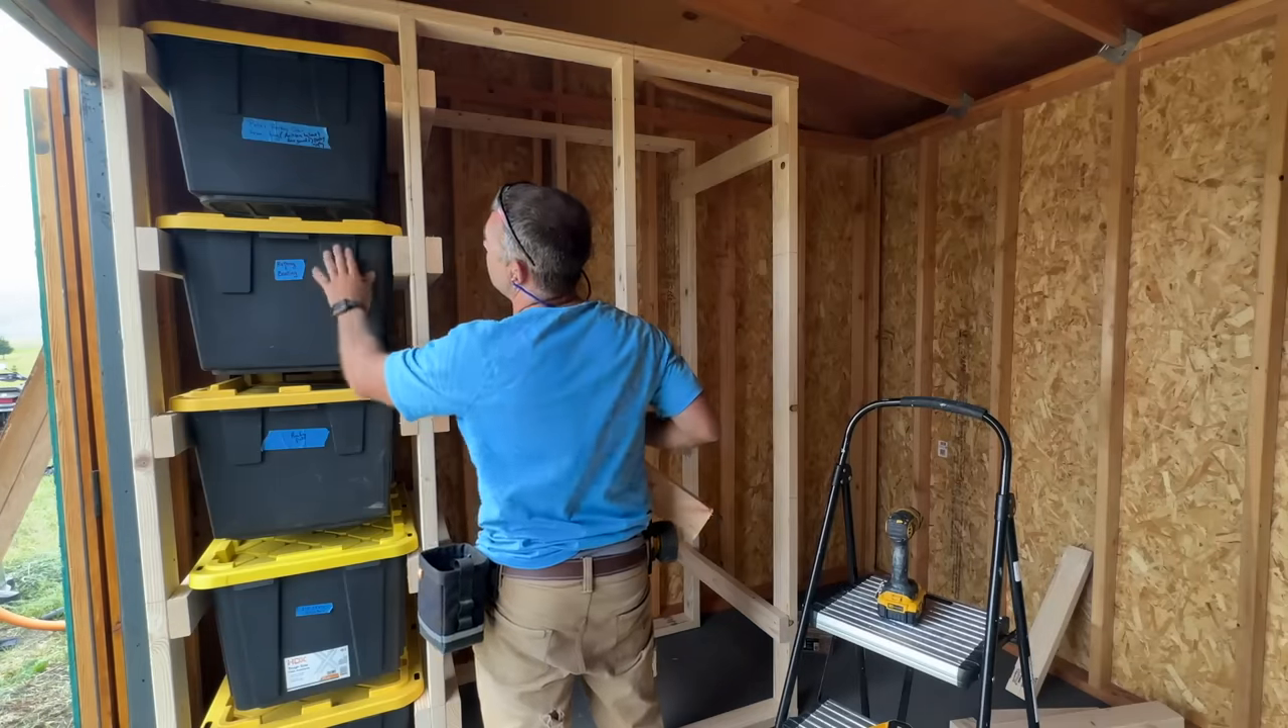I actually put in a few of the bins already to make sure that everything fit and there's a nice gap between each.